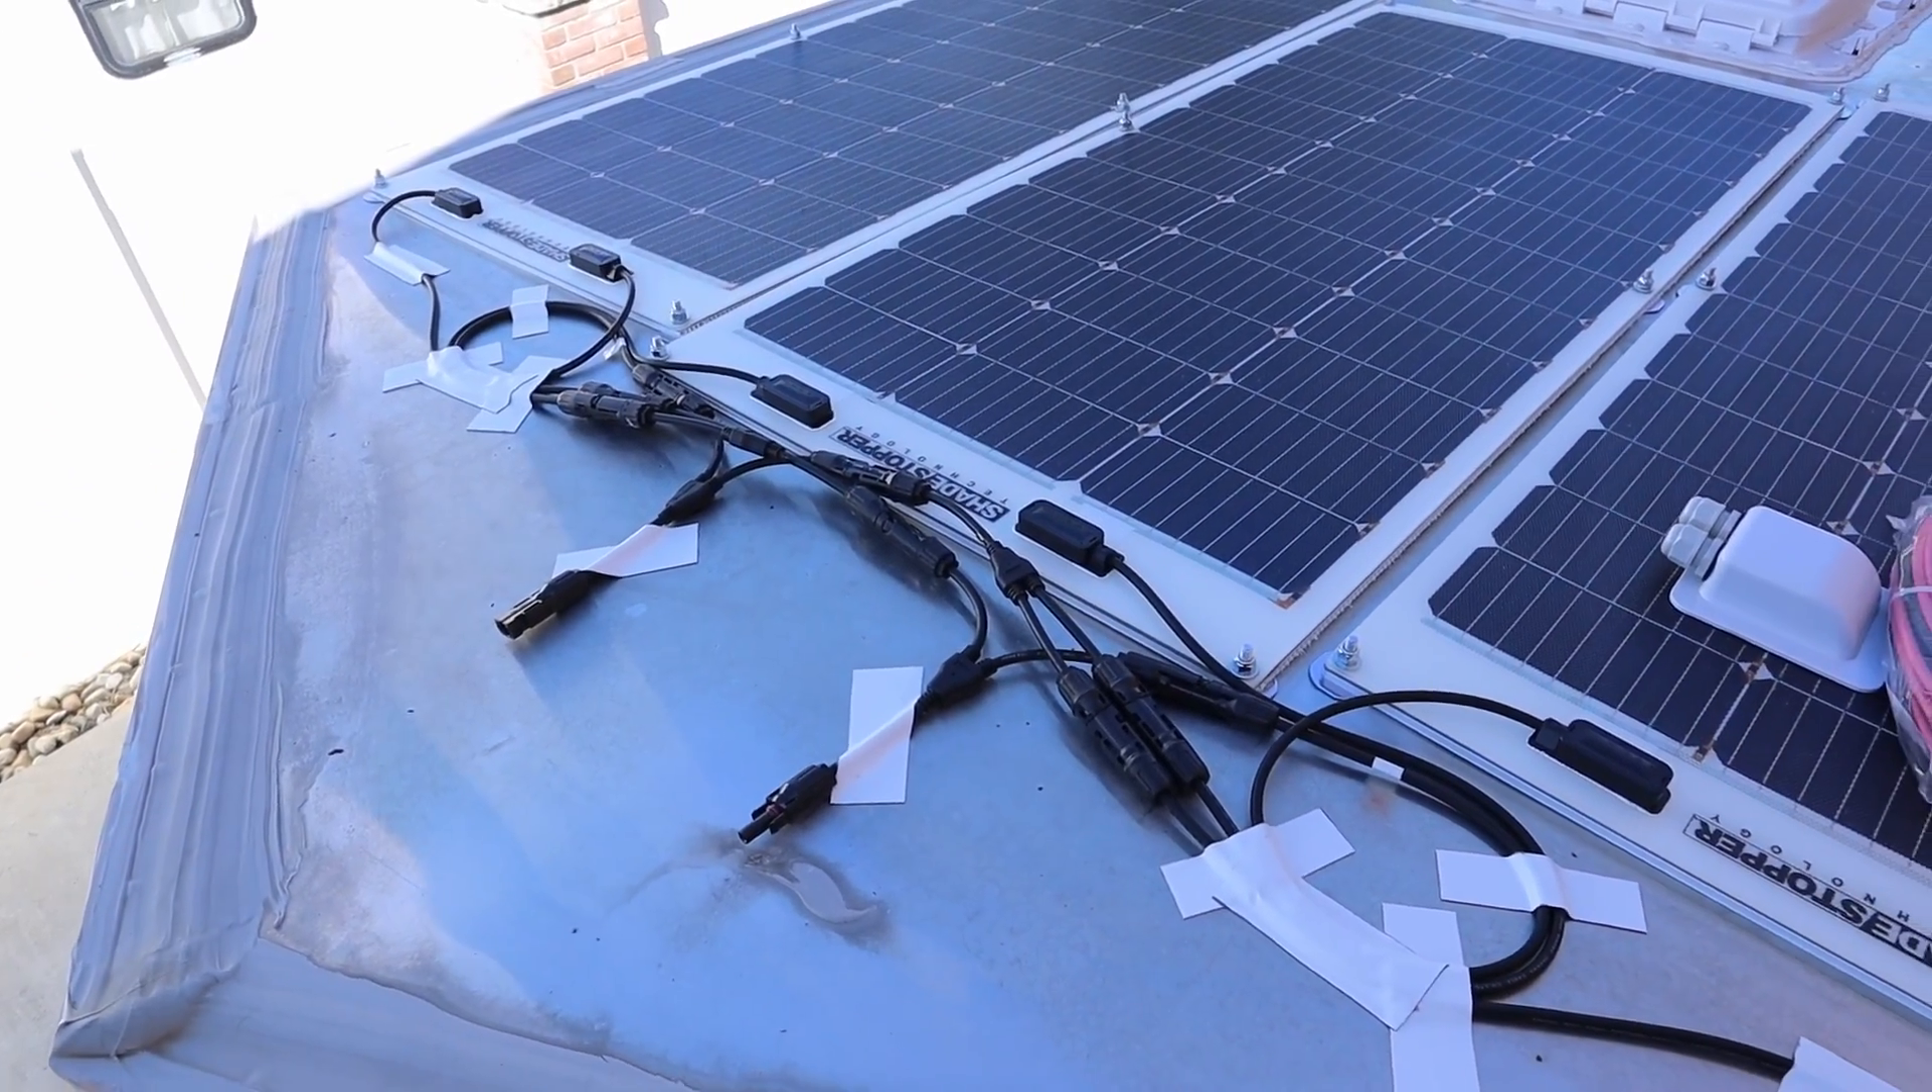I have all the solar panels now wired together and the cables are organized so this is a parallel wiring combination.